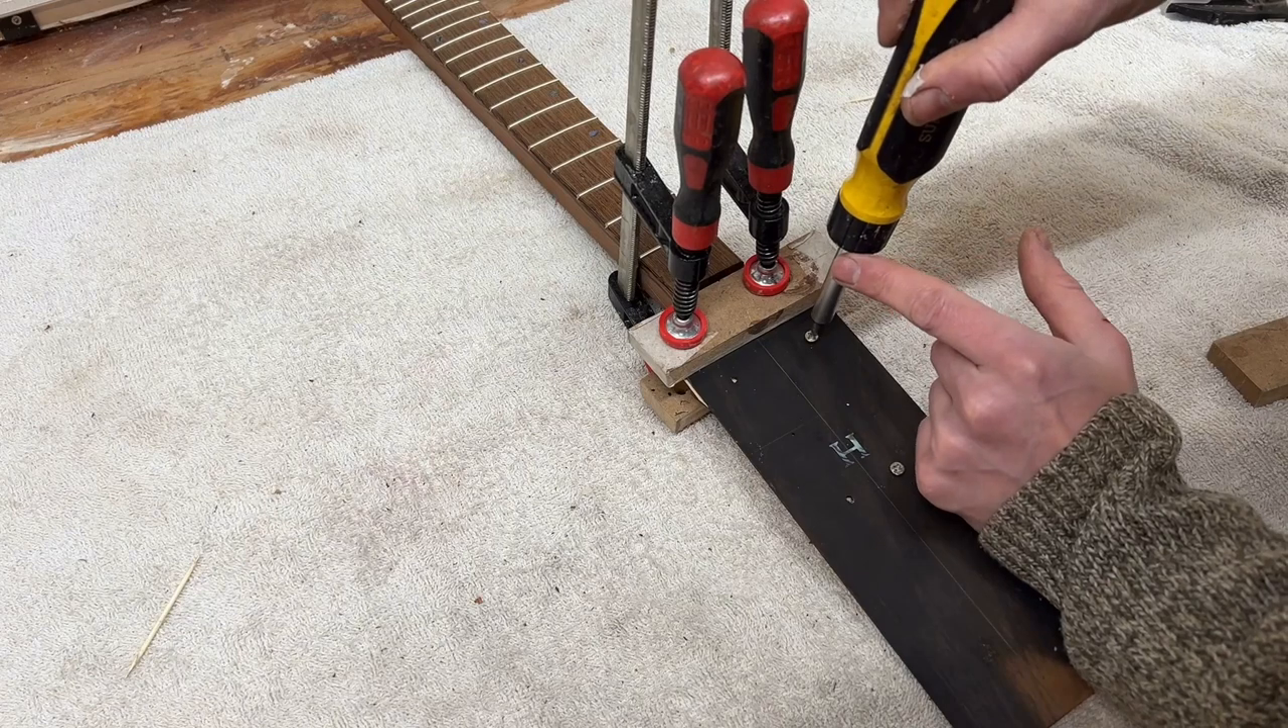So now I've got these two clamps on.